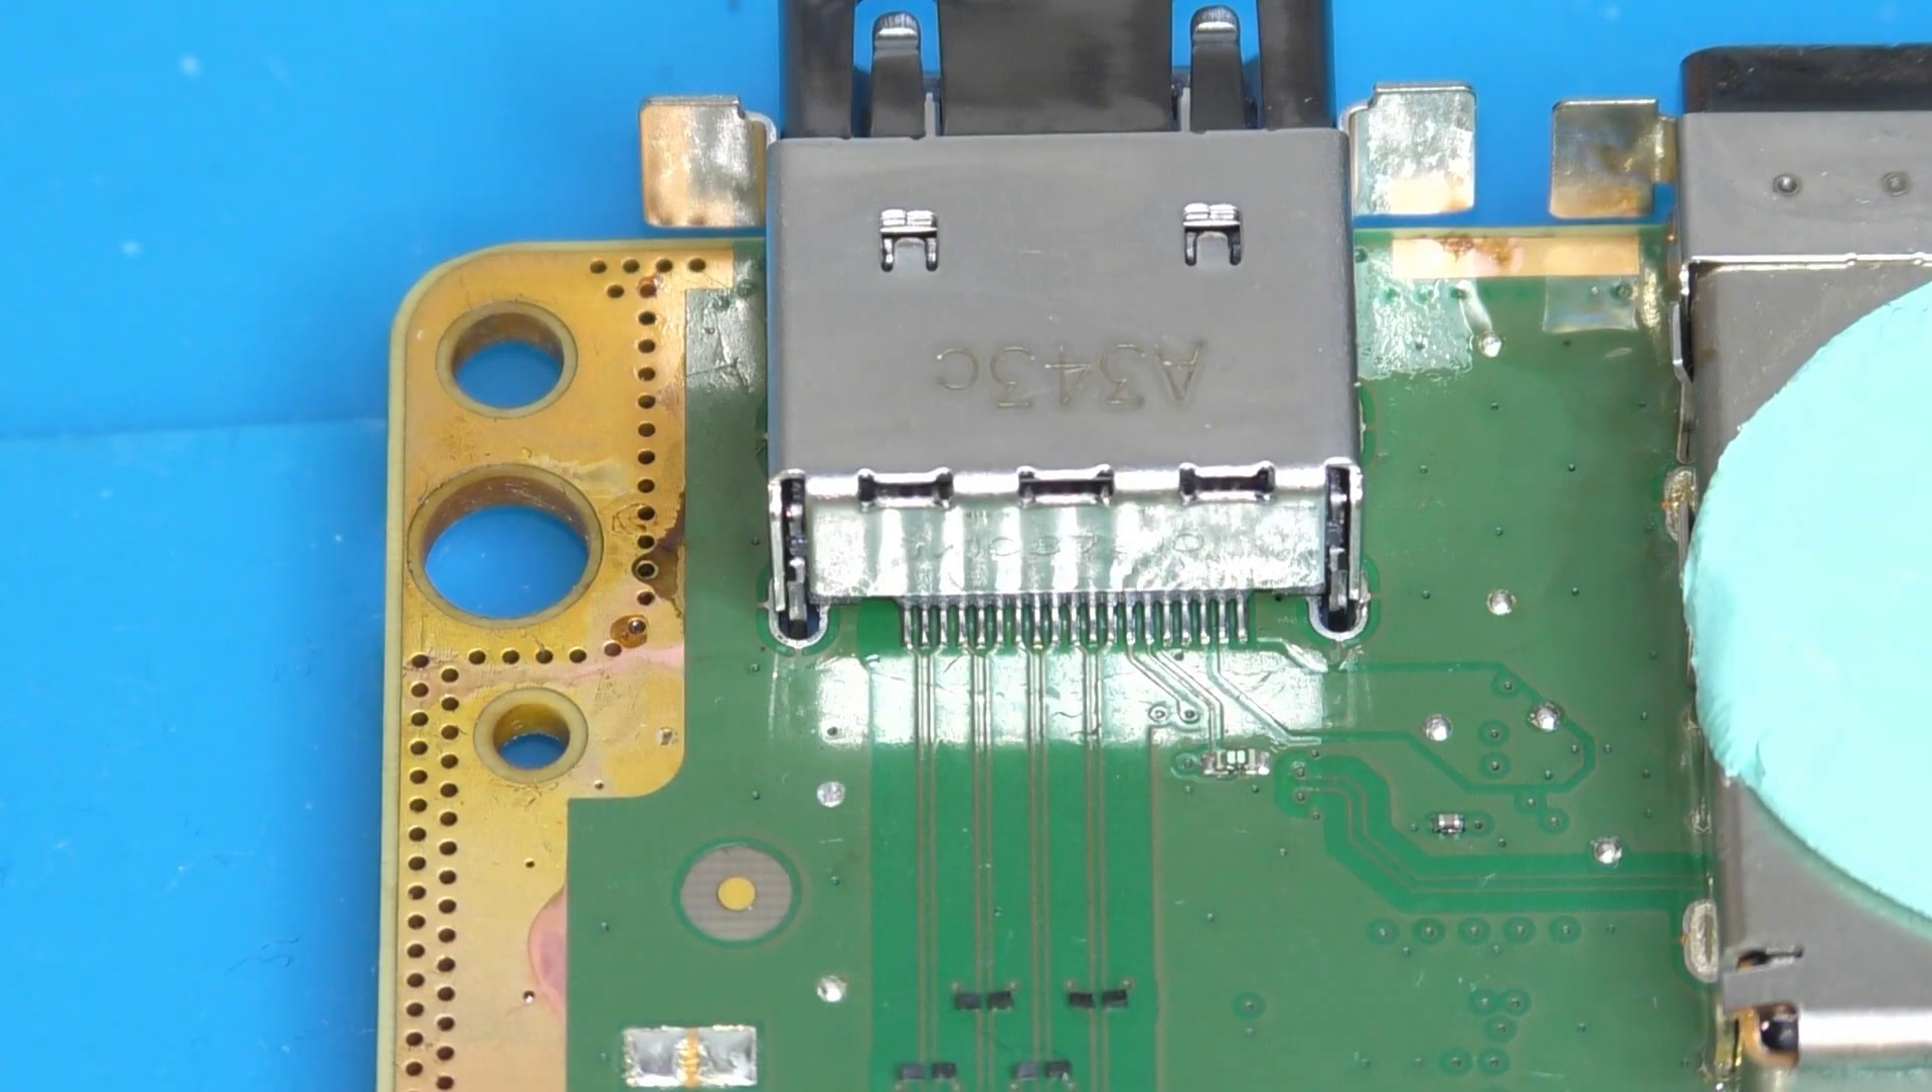This will allow the solder to cool and the joints to set nicely. Your port should now be soldered into place.